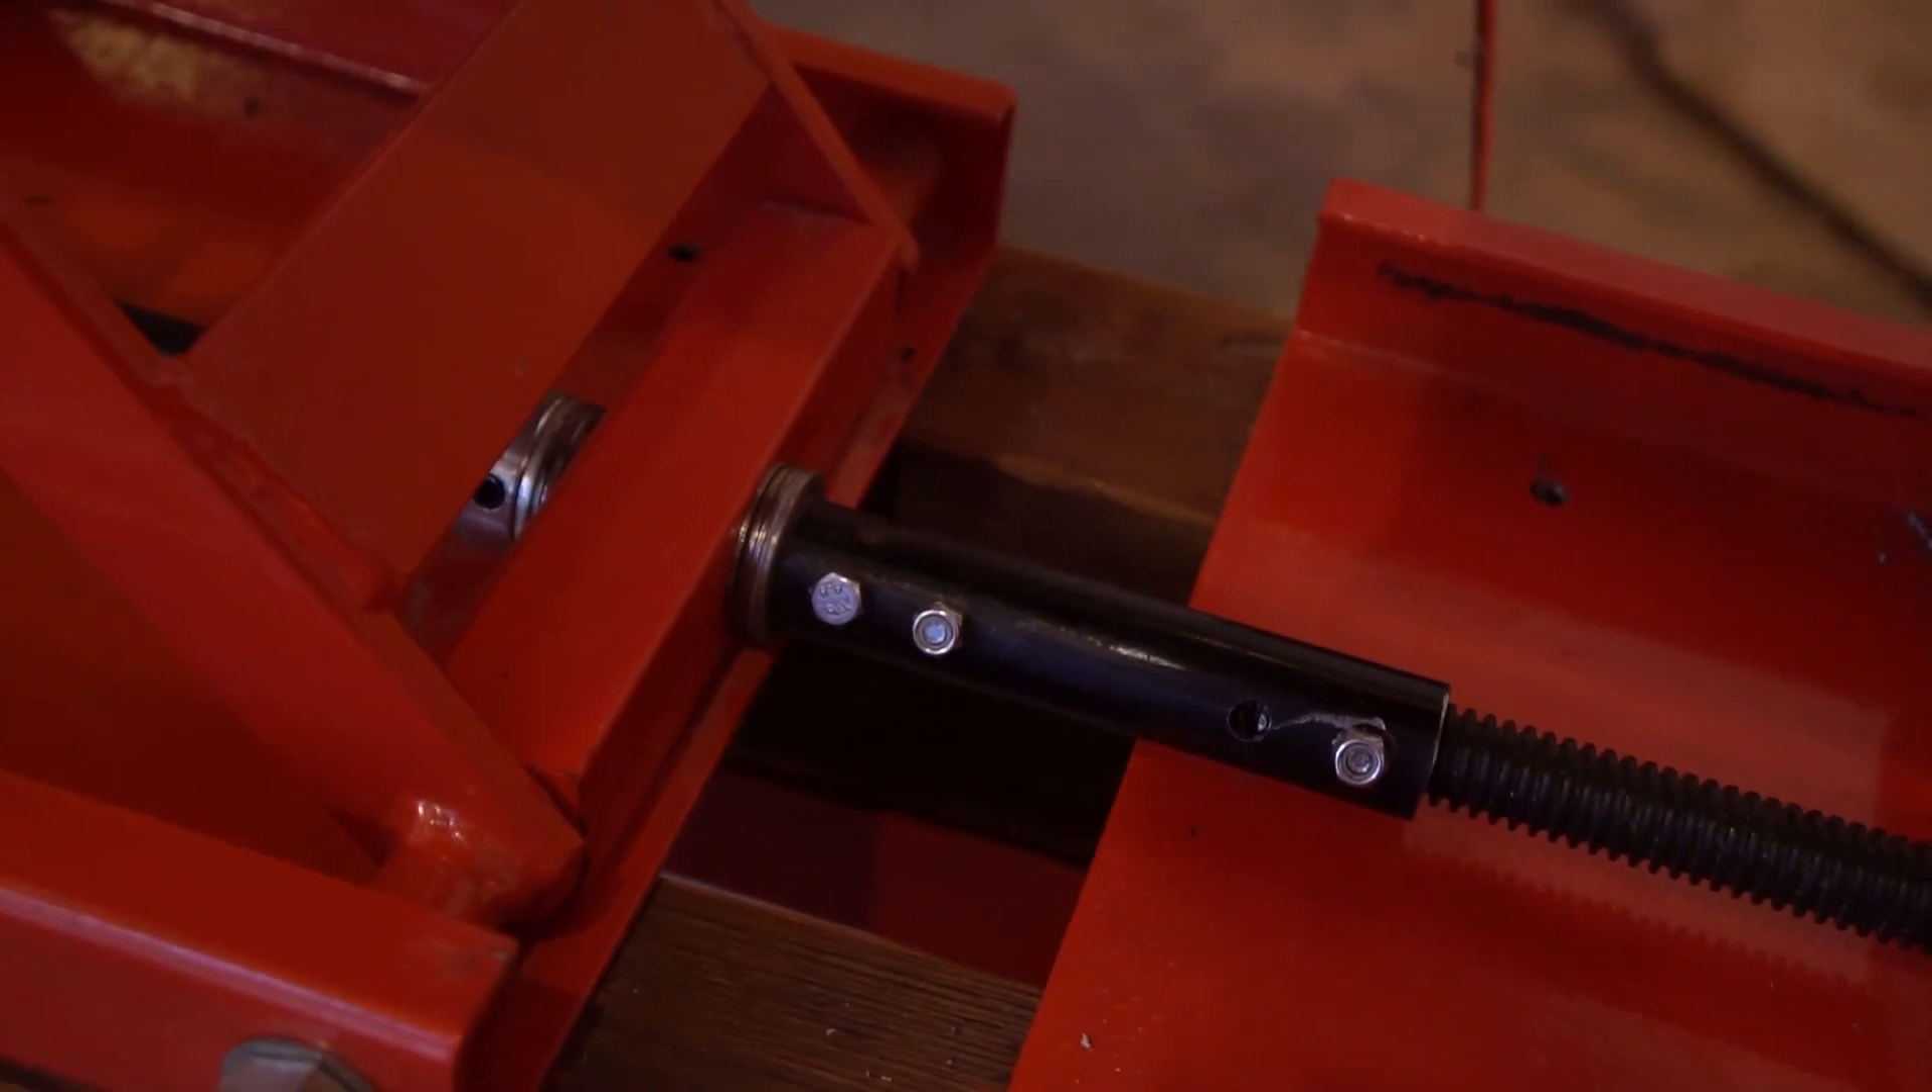I drilled my pipe, drilled through the shafts, and bolted everything in place.